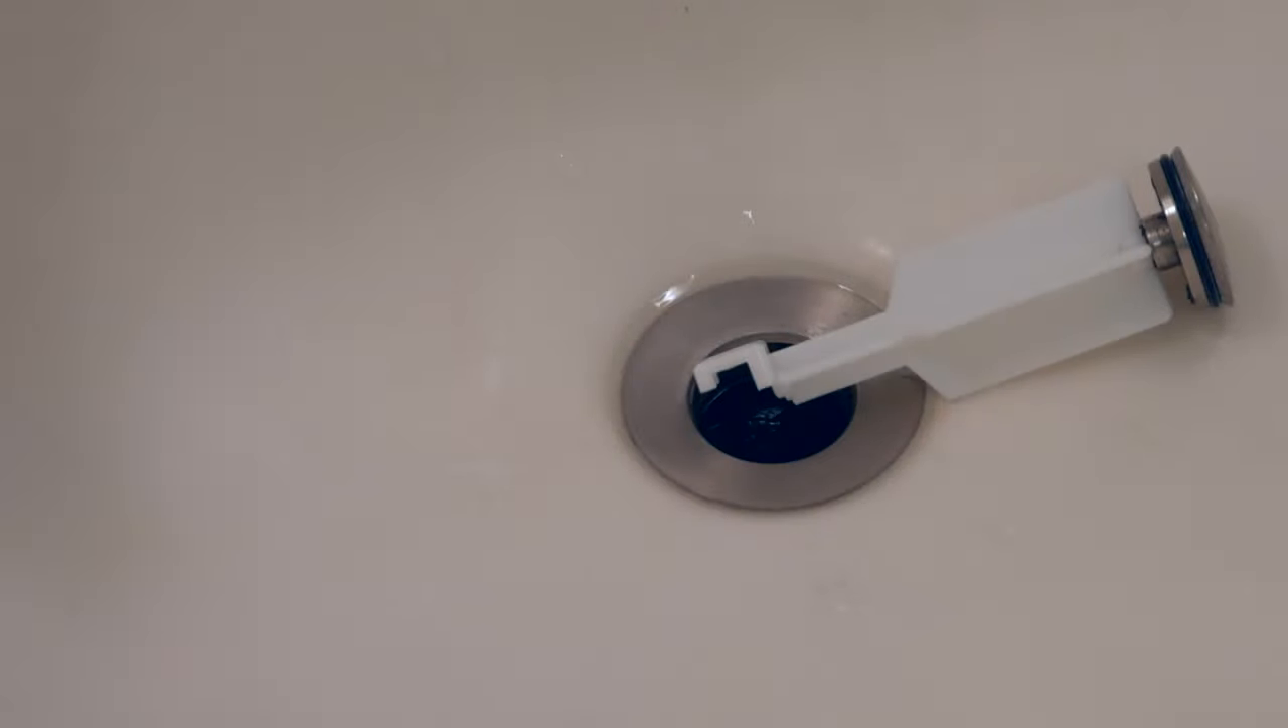As it is, our project is complete save for reassembly of the drain plug.